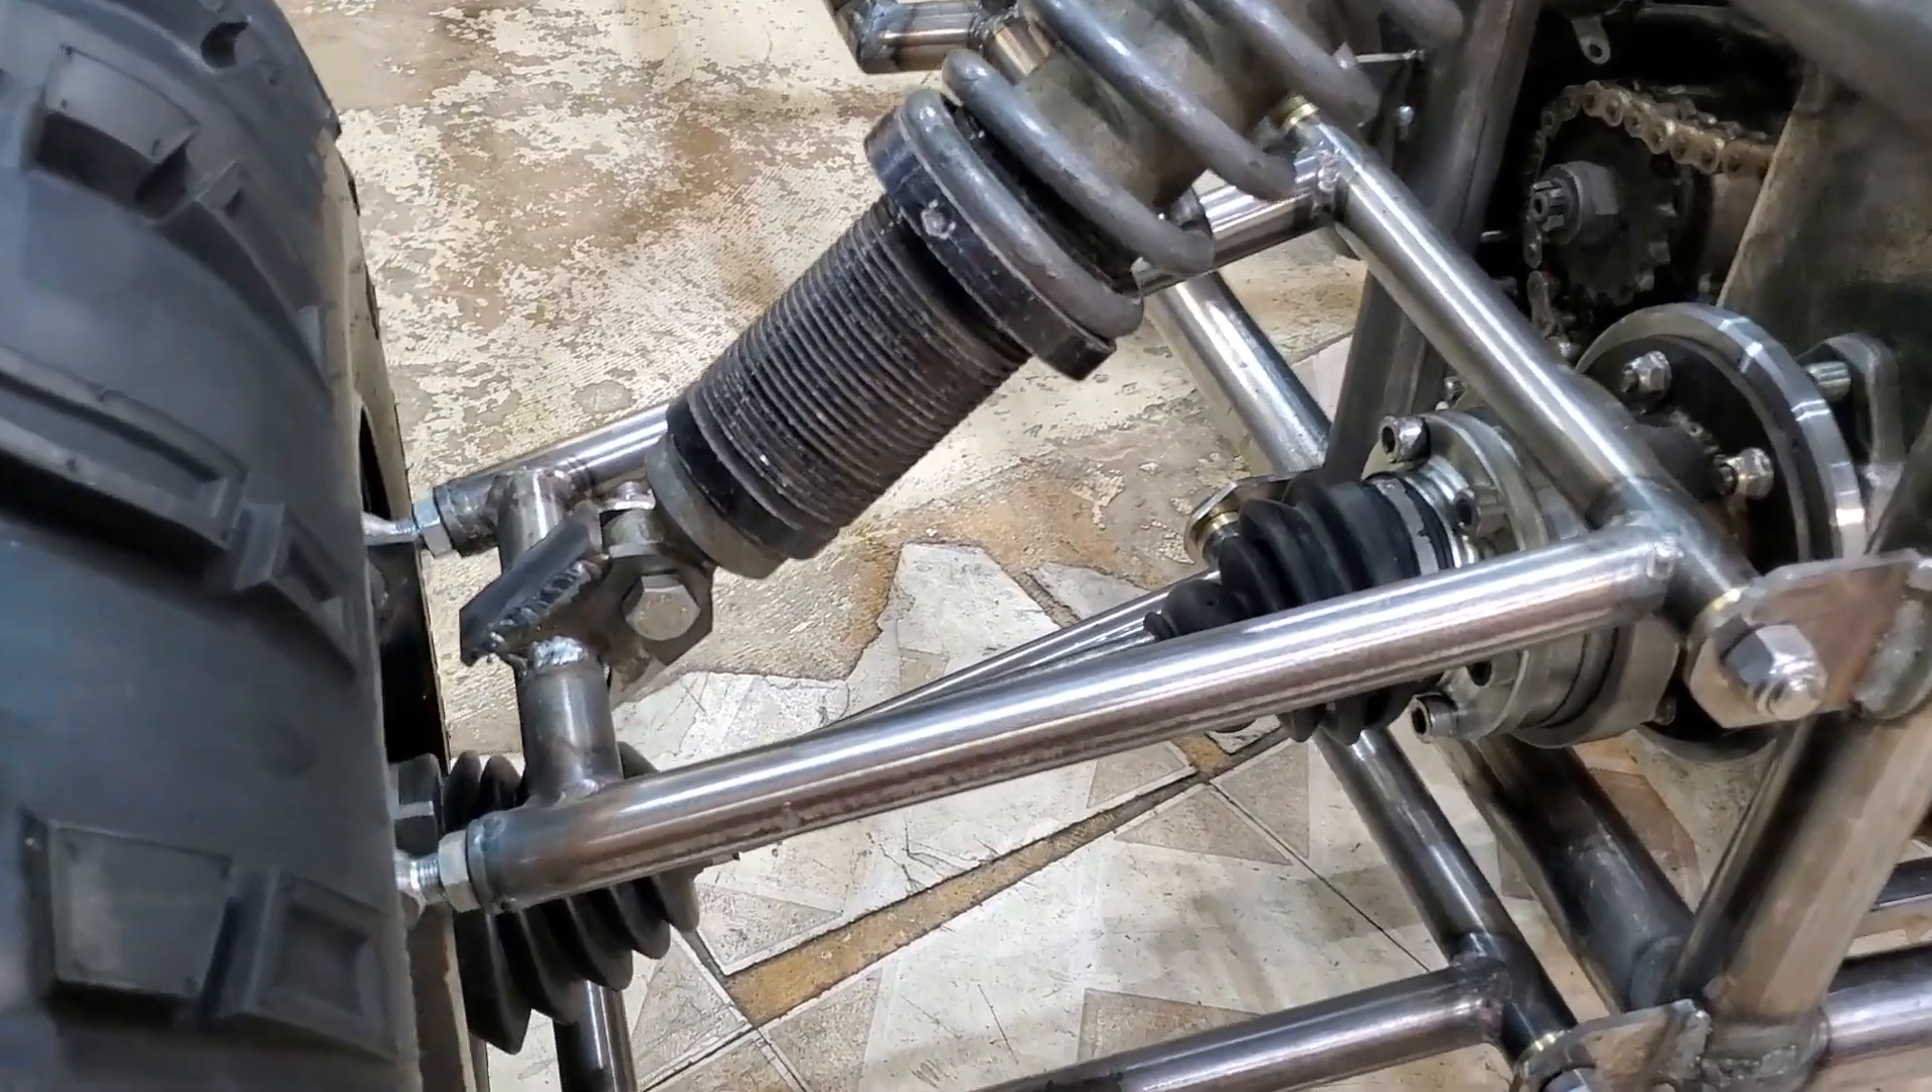So, we got some shock mounts on the bottom. Just connecting right to the A-arm.